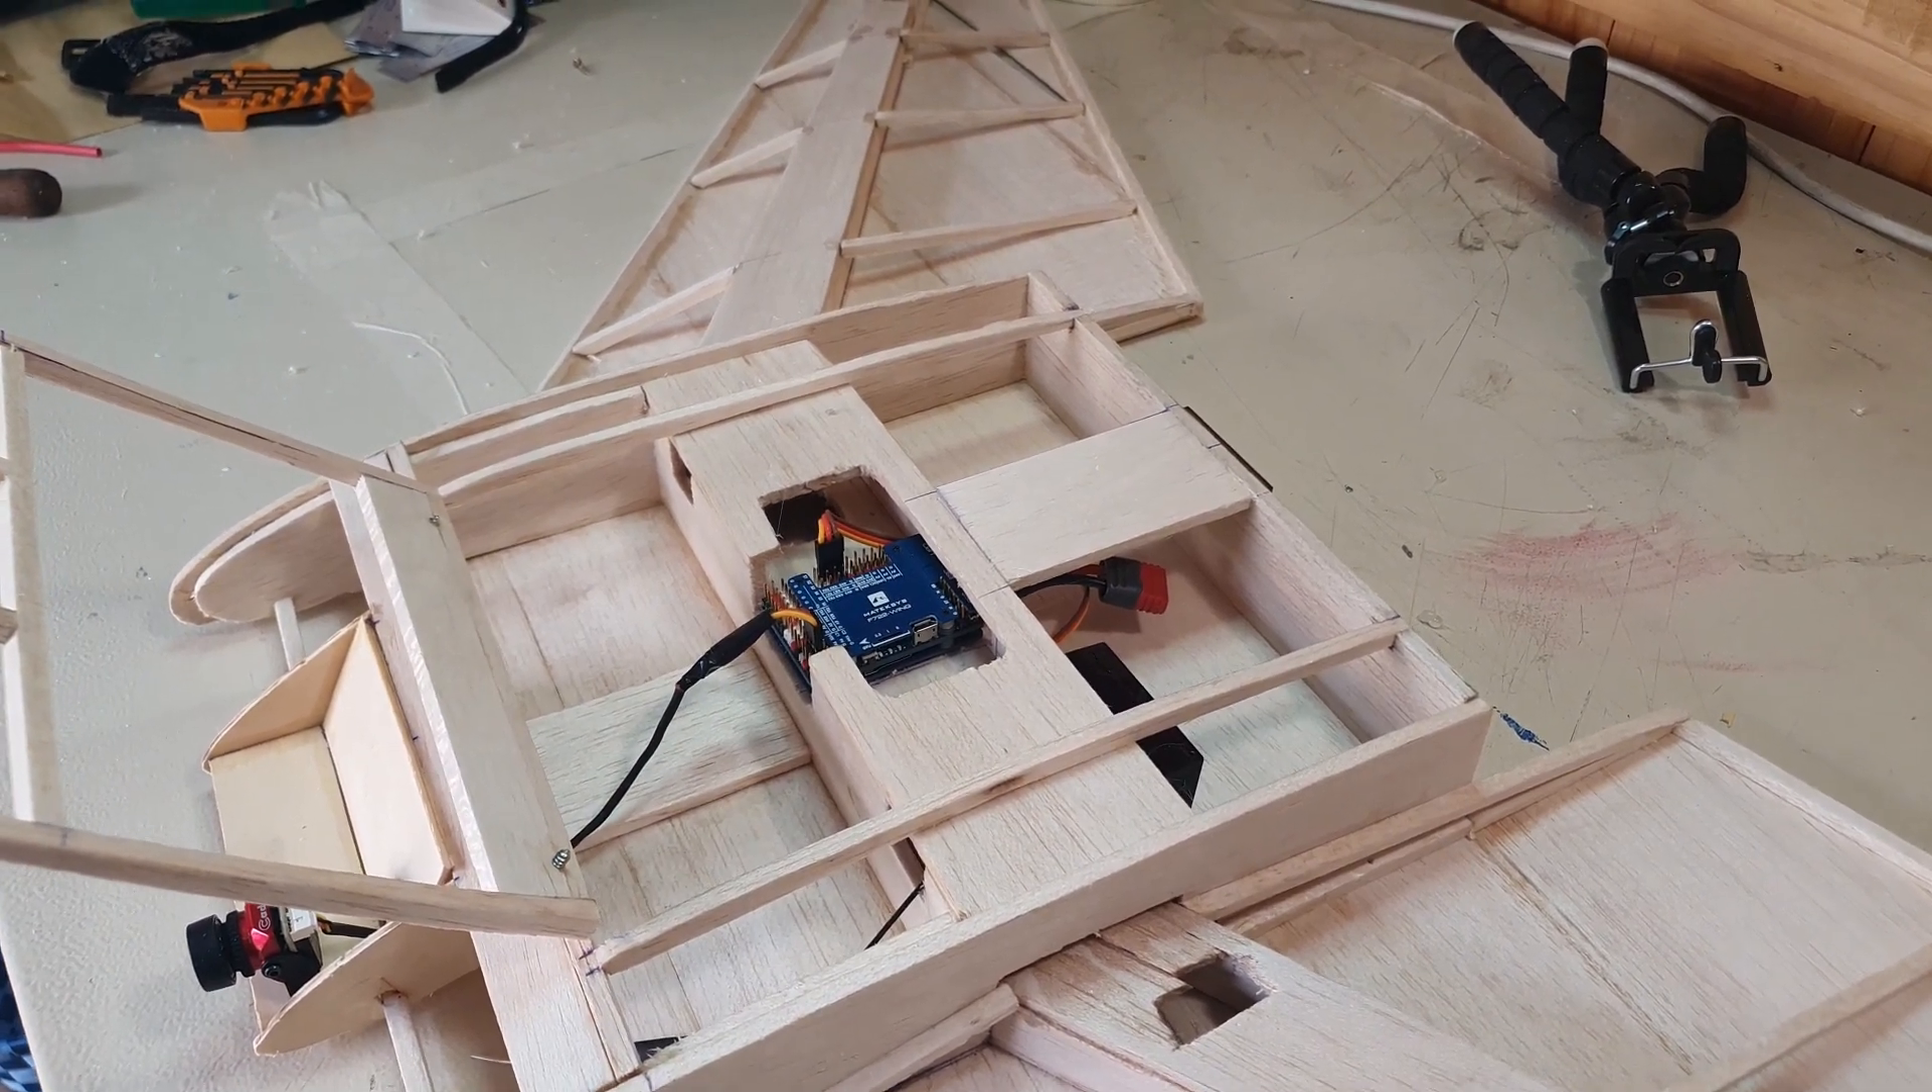The flight controller is installed. It is sitting on top of a piece of velcro one side hot glued onto the airplane and other side hot glued onto the flight controller.